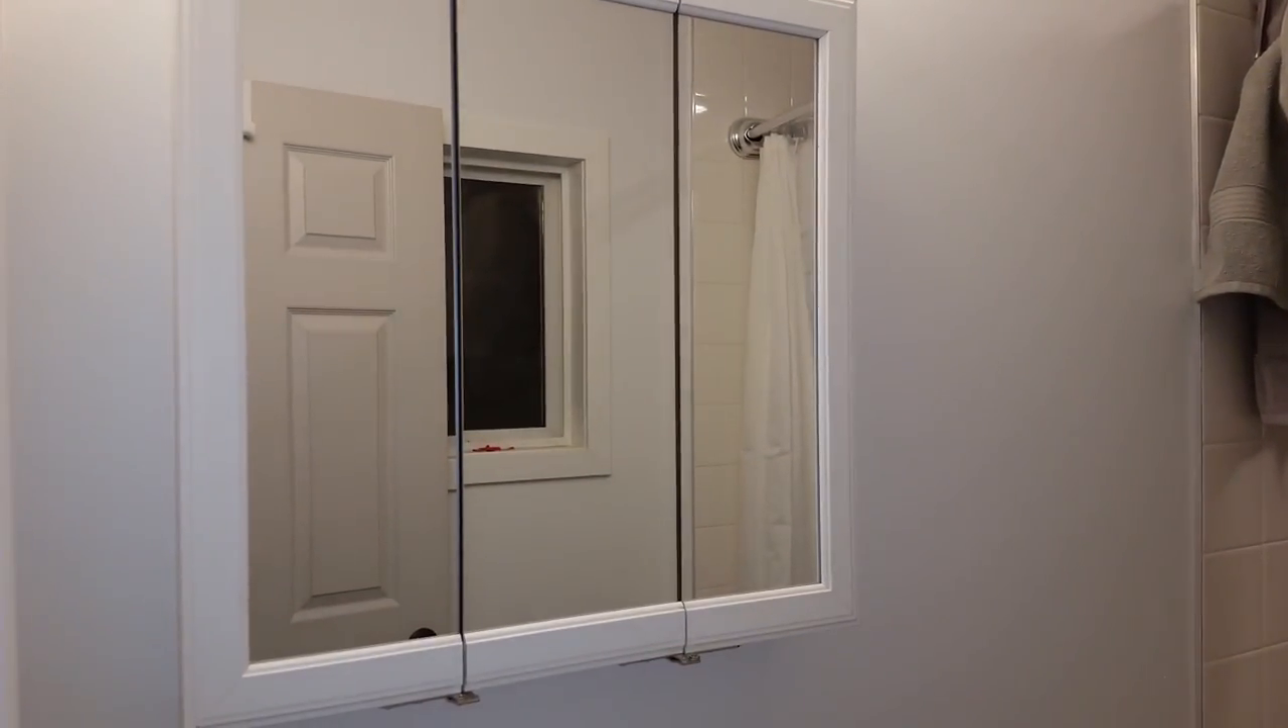And that finished the install of the pre-built medicine cabinet.